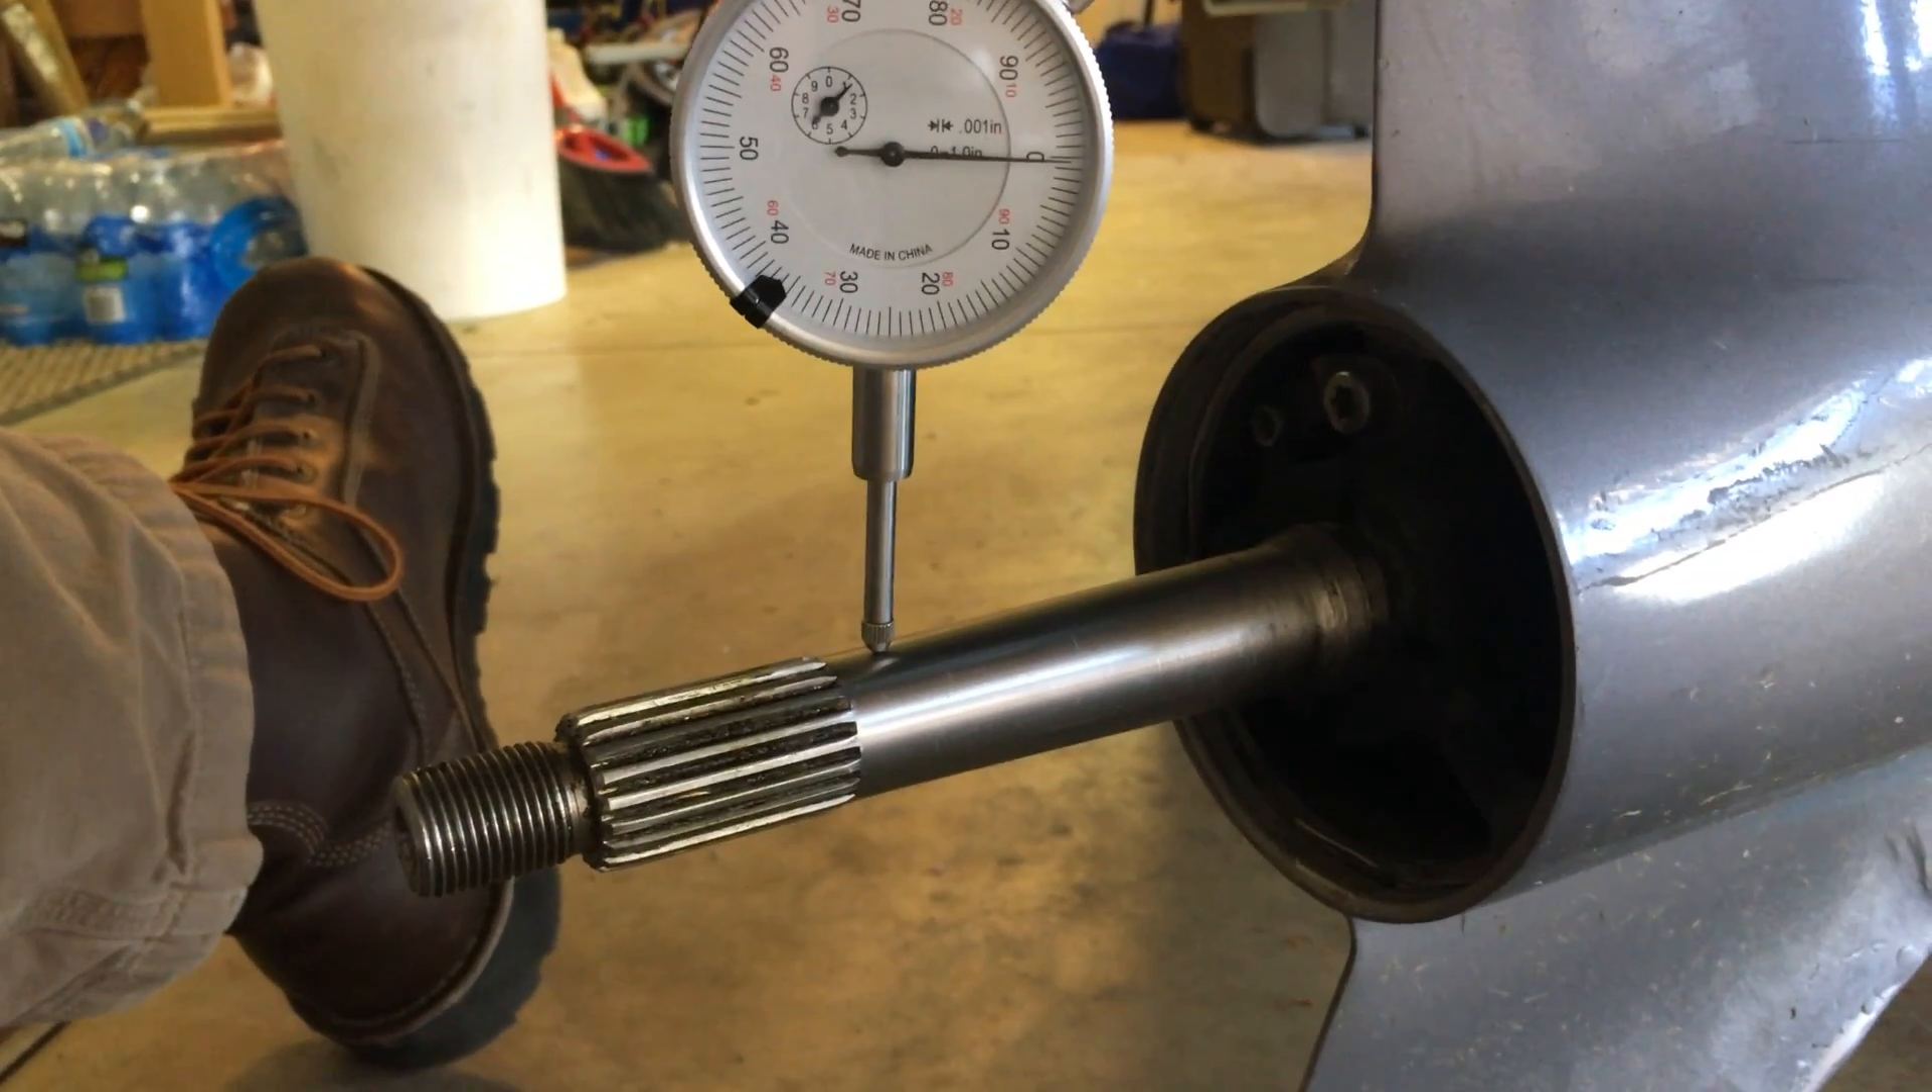I've got a machinist travel indicator dial here all installed.